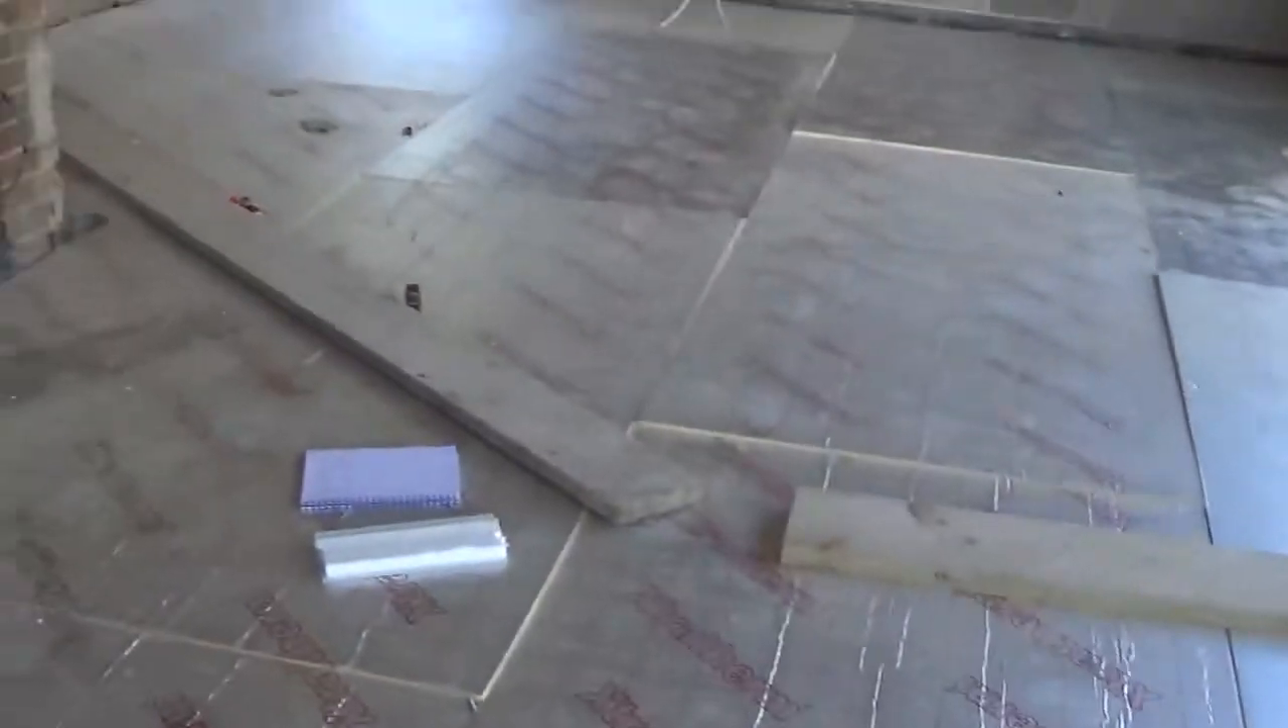So you can see the full floor has been insulated with the insulation.